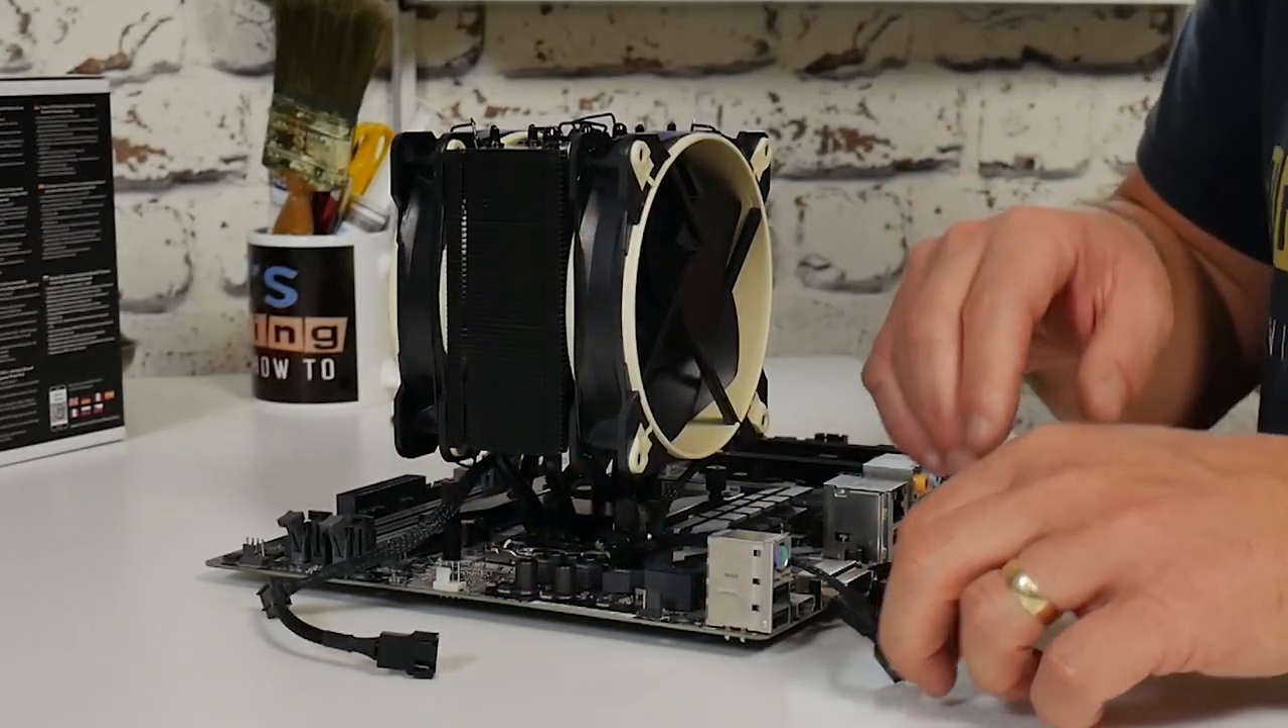So that is our fans installed on the motherboard.